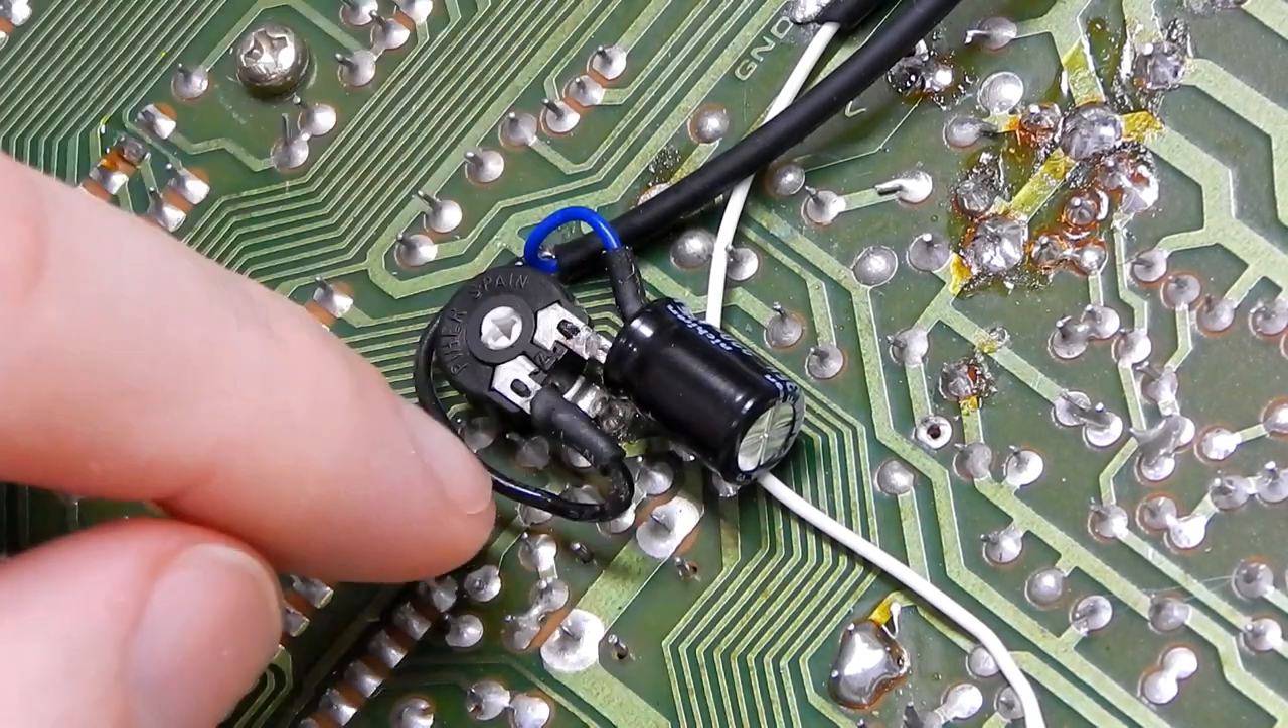So I have added a 220 UF 35 volt capacitor.